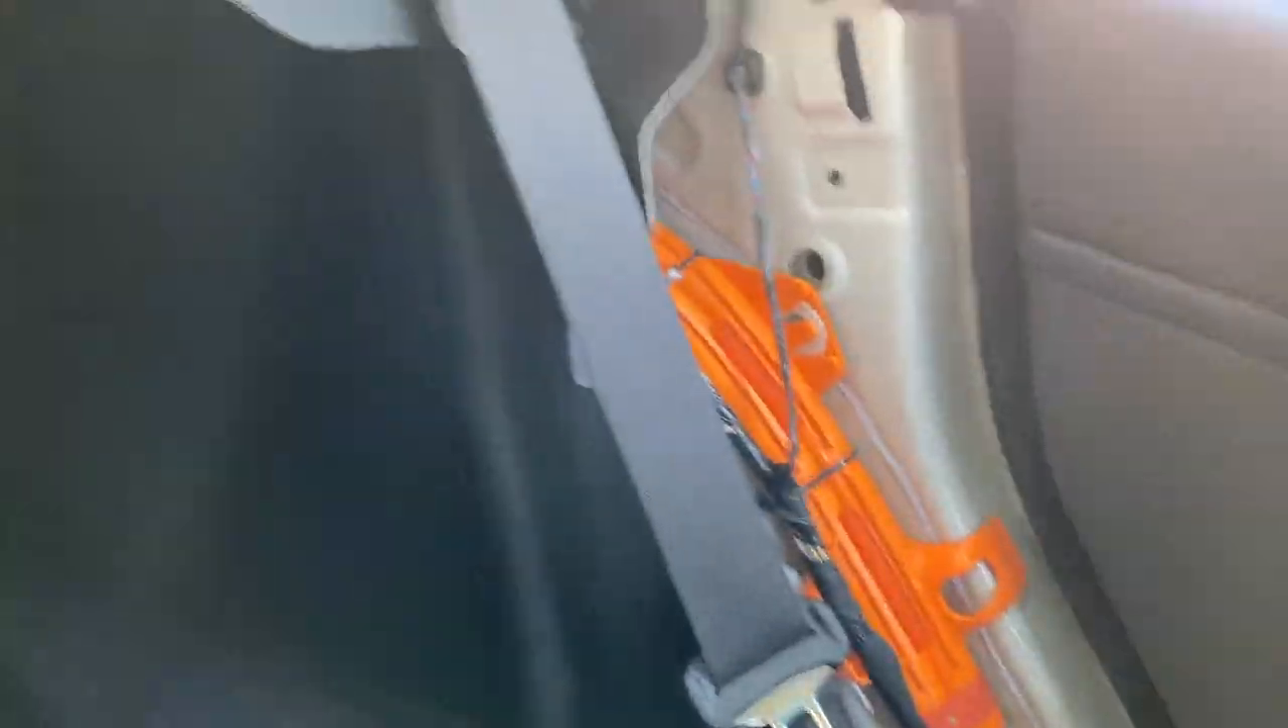Got to get the trim piece back on, on, on this side.